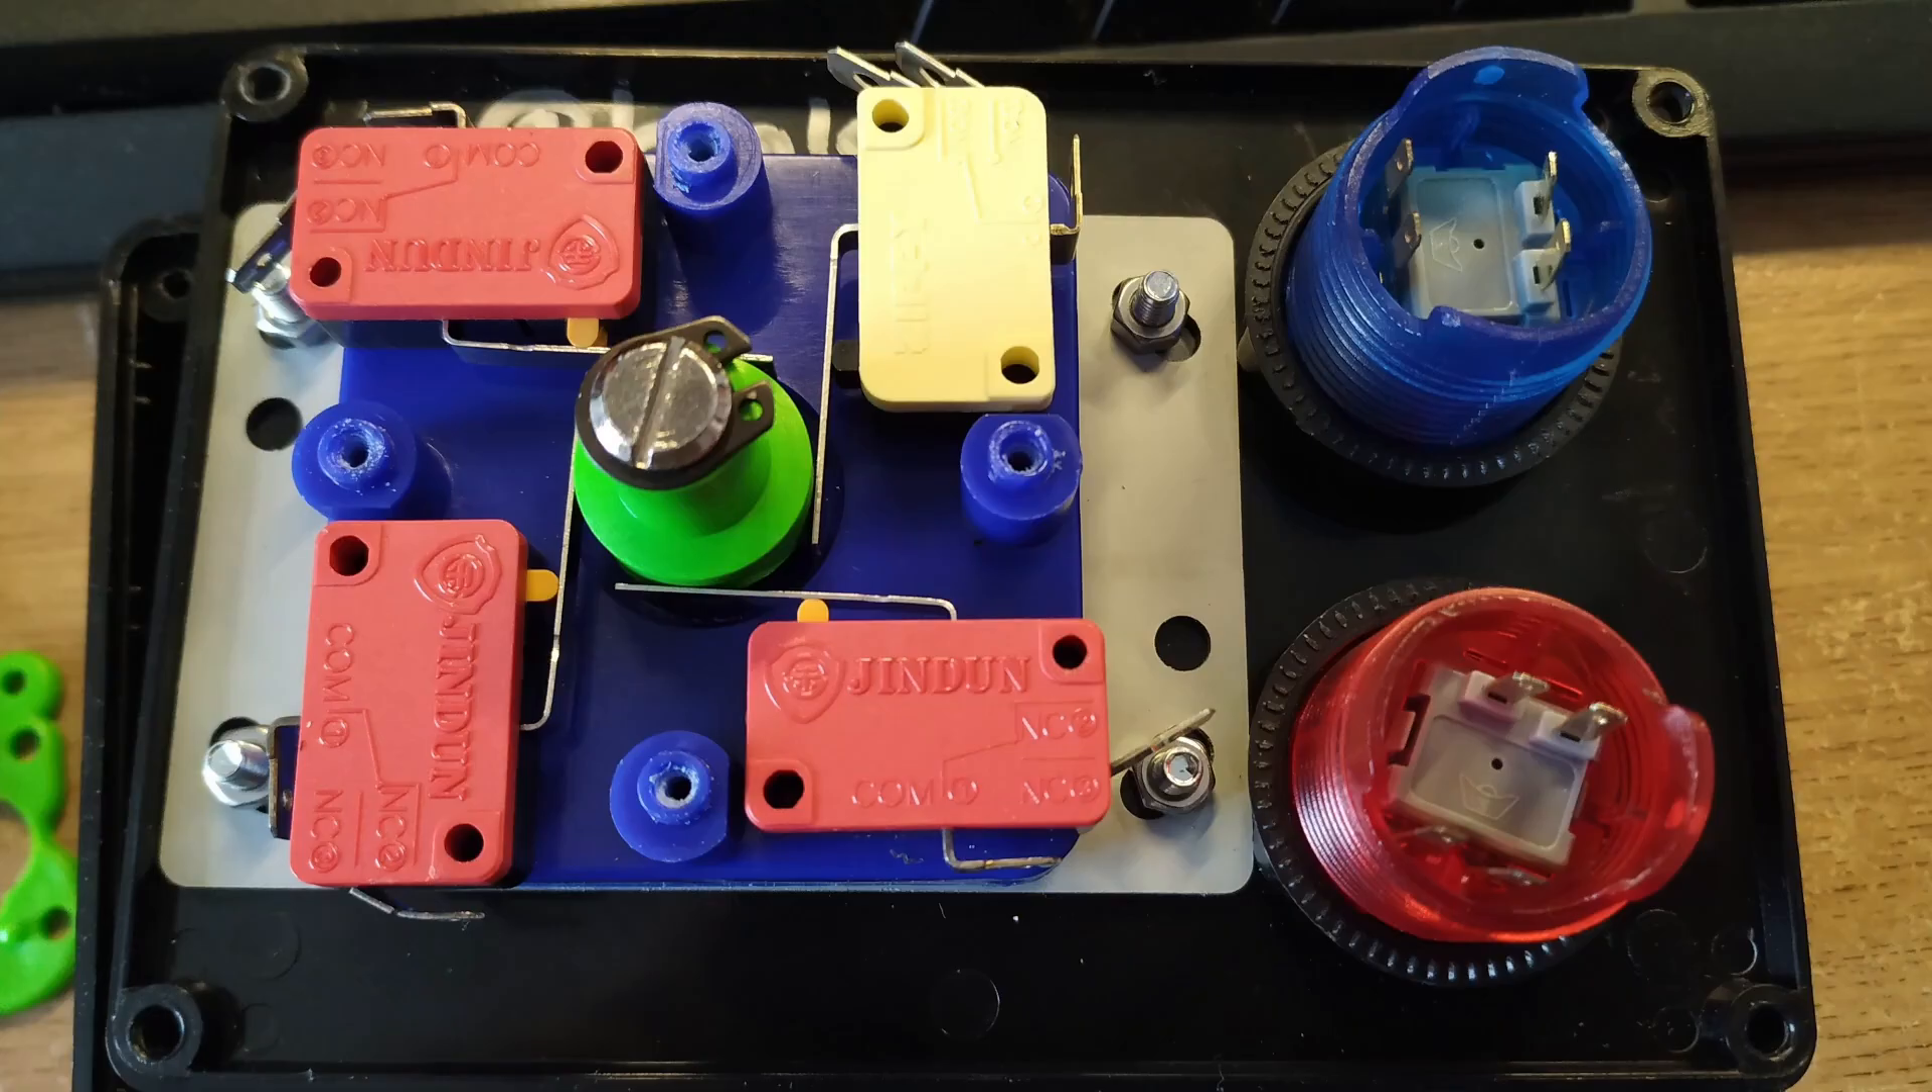The joystick's in place you can see that.